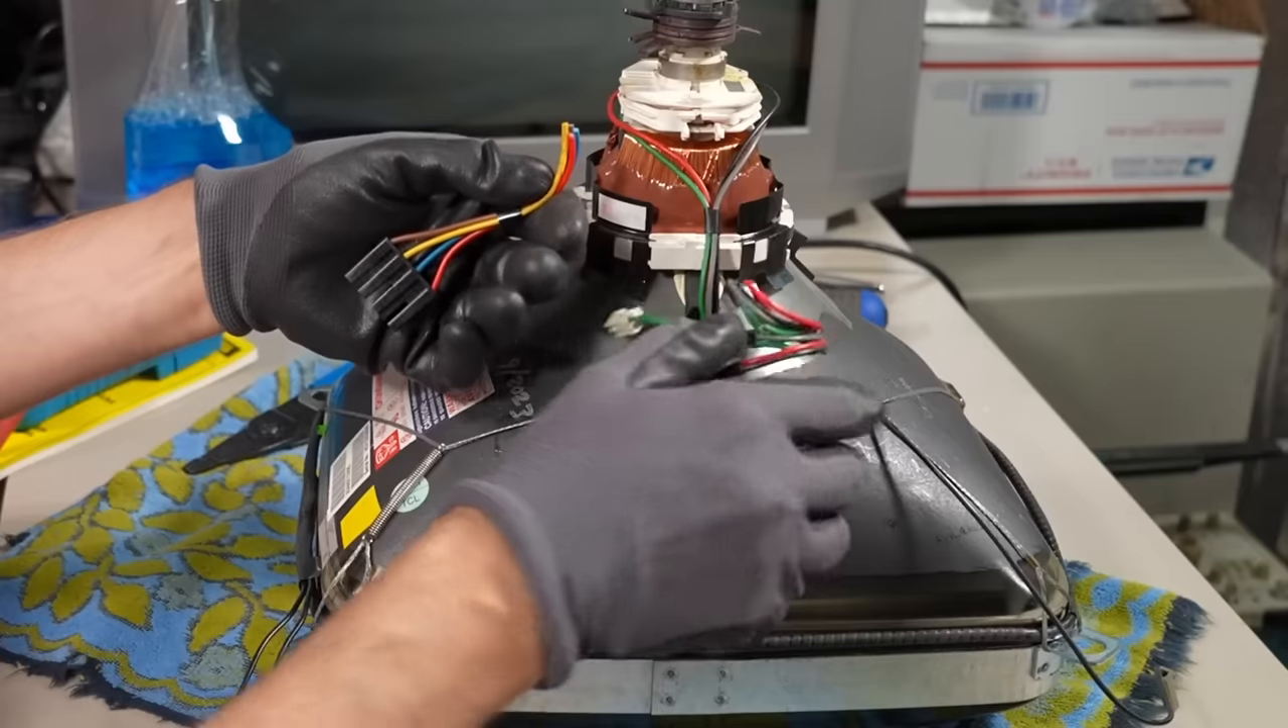And all it's left to do is connect up this connector for the deflection yoke.